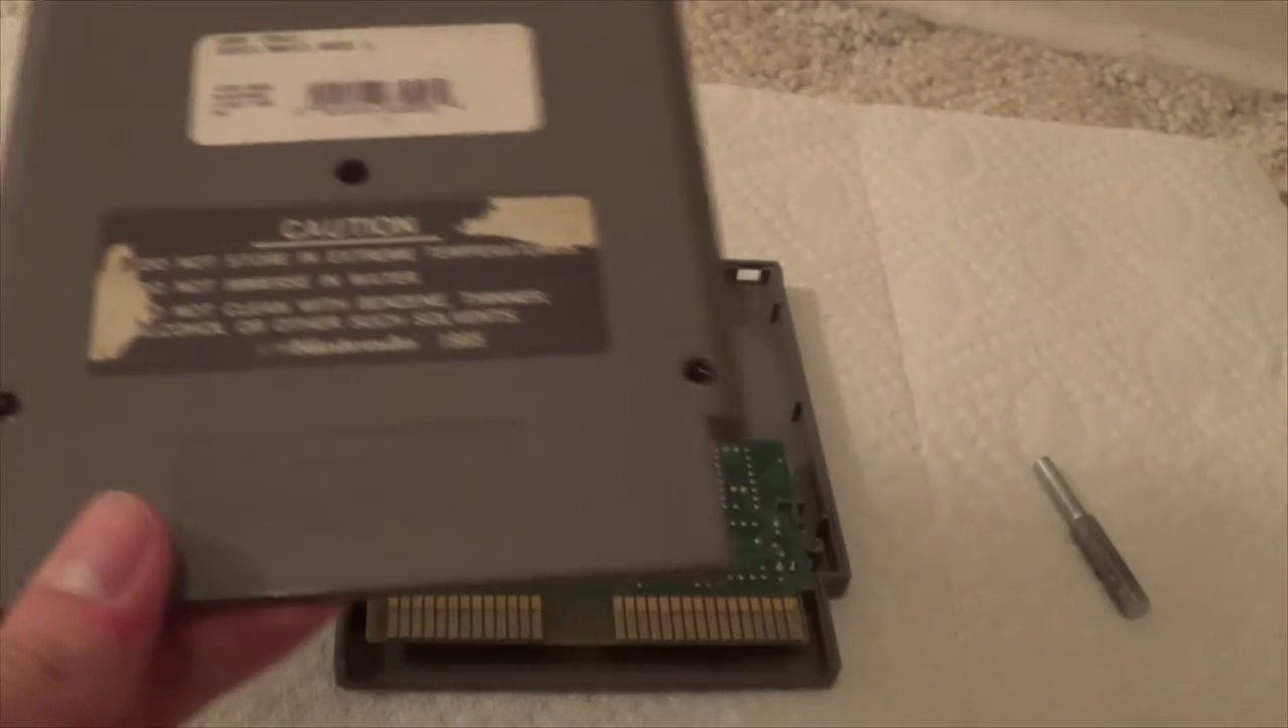Okay so I opened up the NES game.